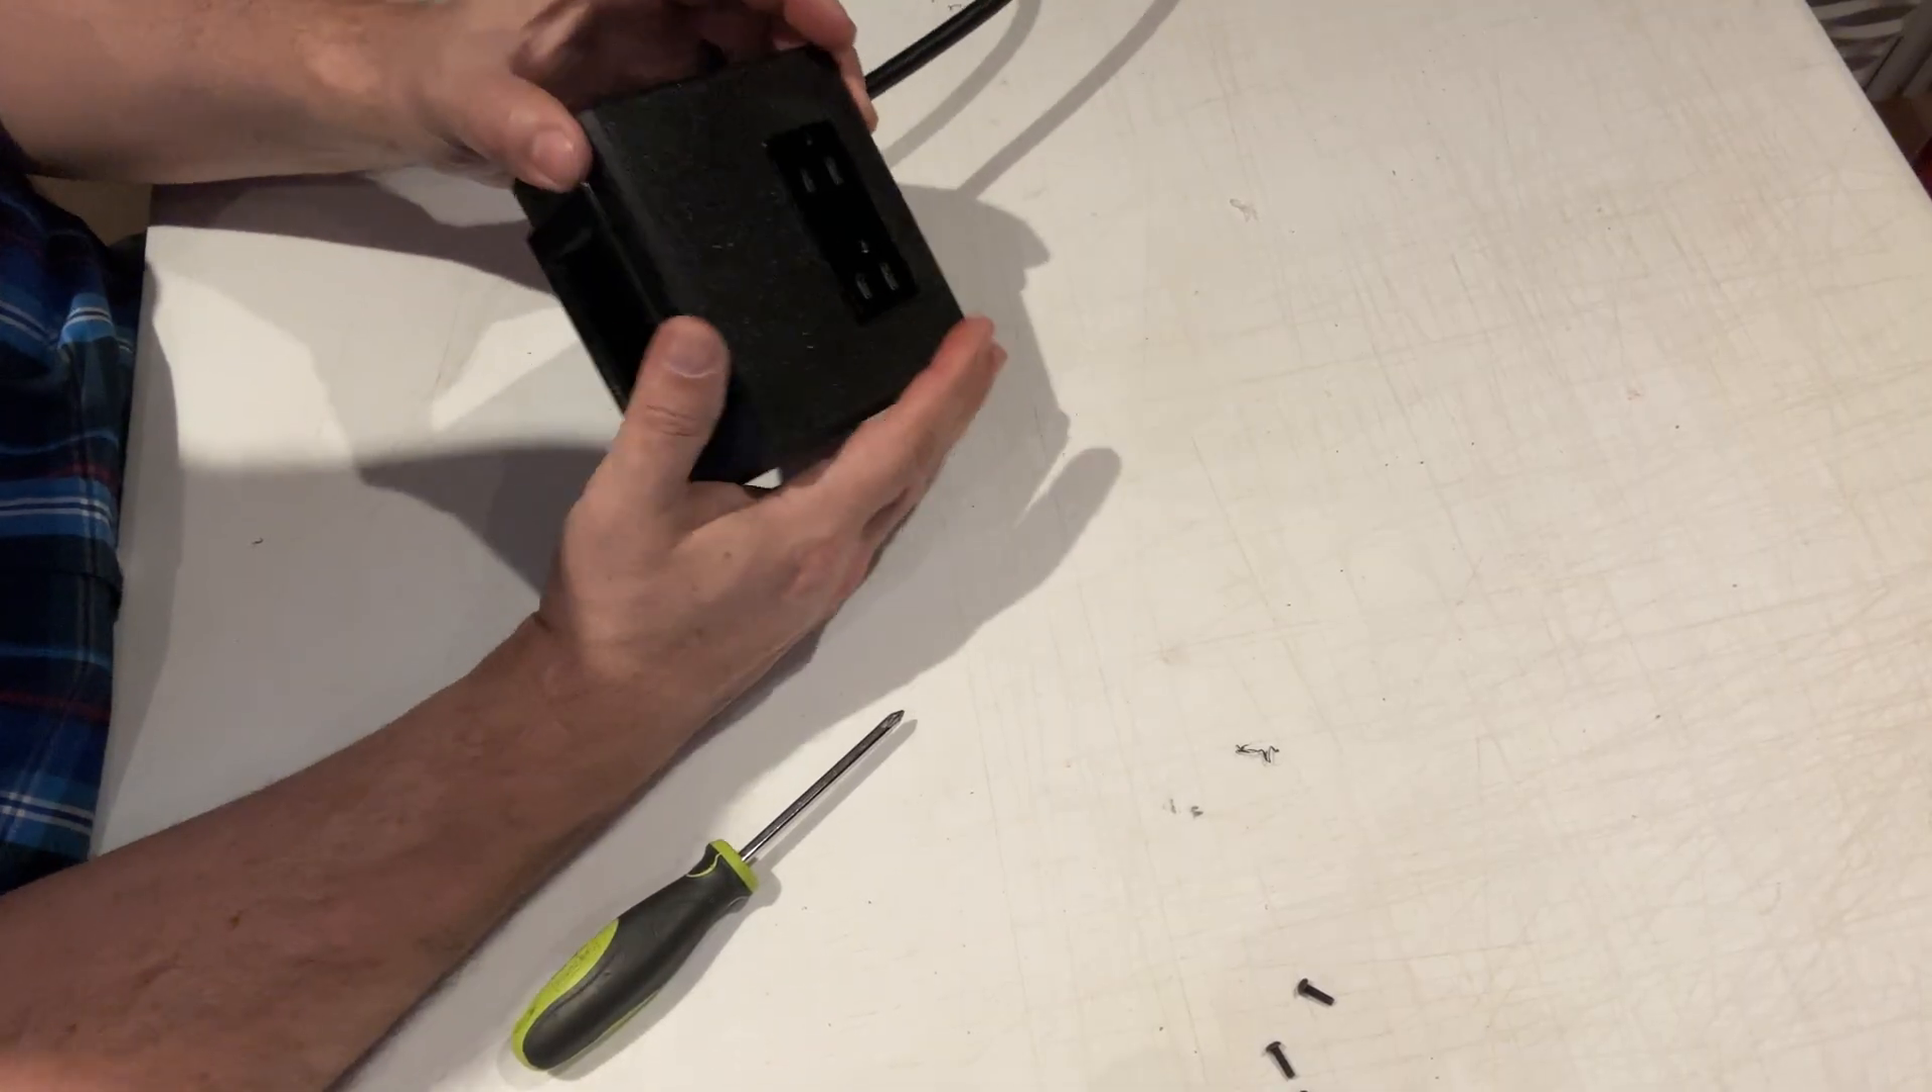So now we've got that receptacle on top in place.